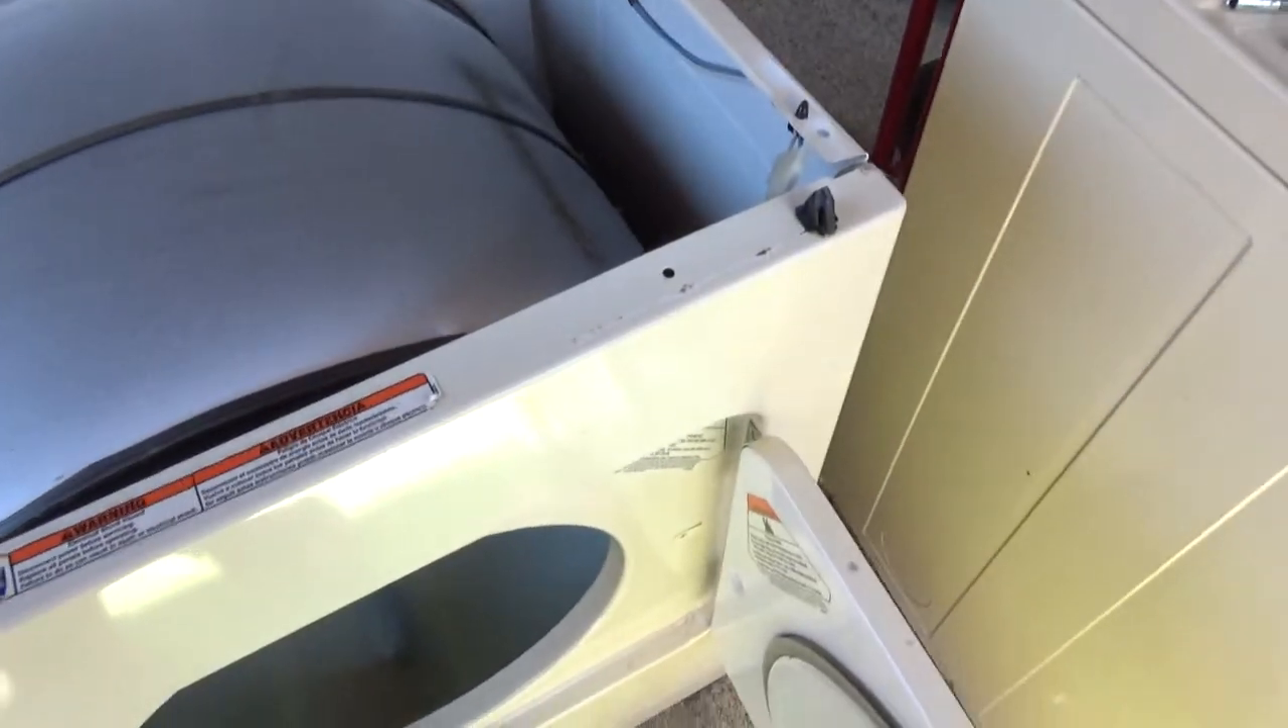Now you got the whole front end on.